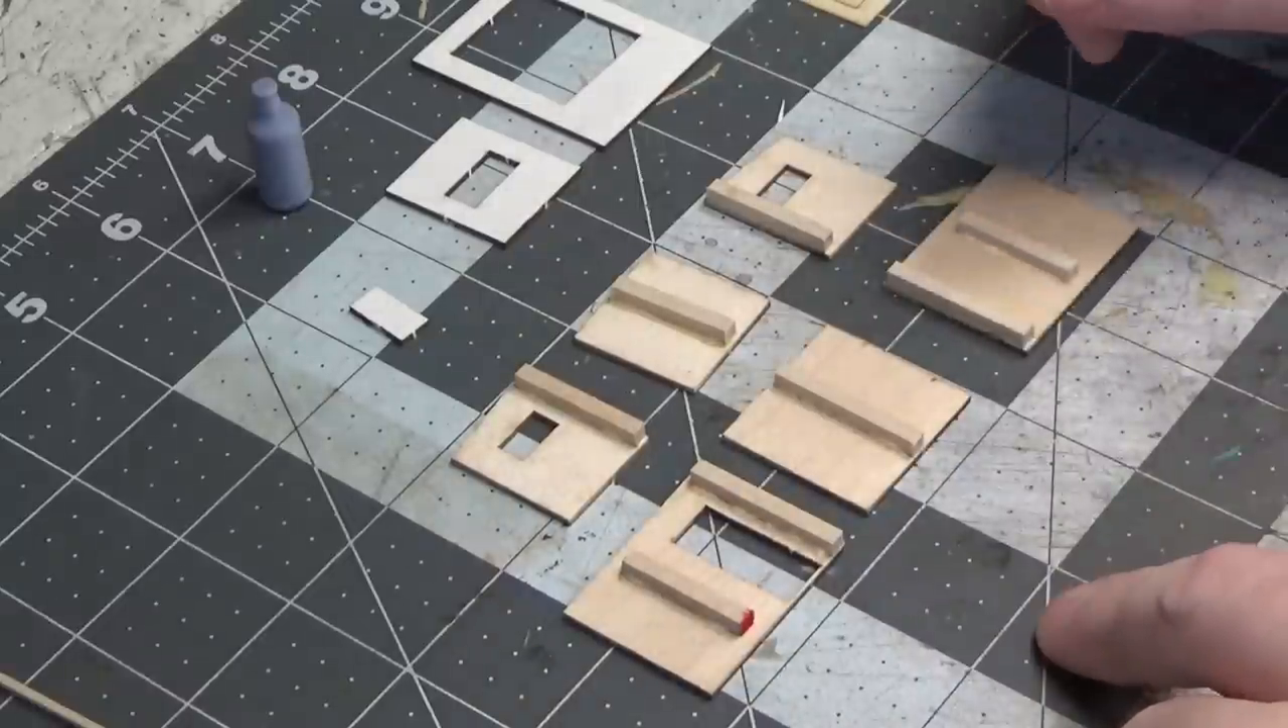Okay so the bracing is all glued on and let me go over it real quick again with you because you only get one strip of bracing.